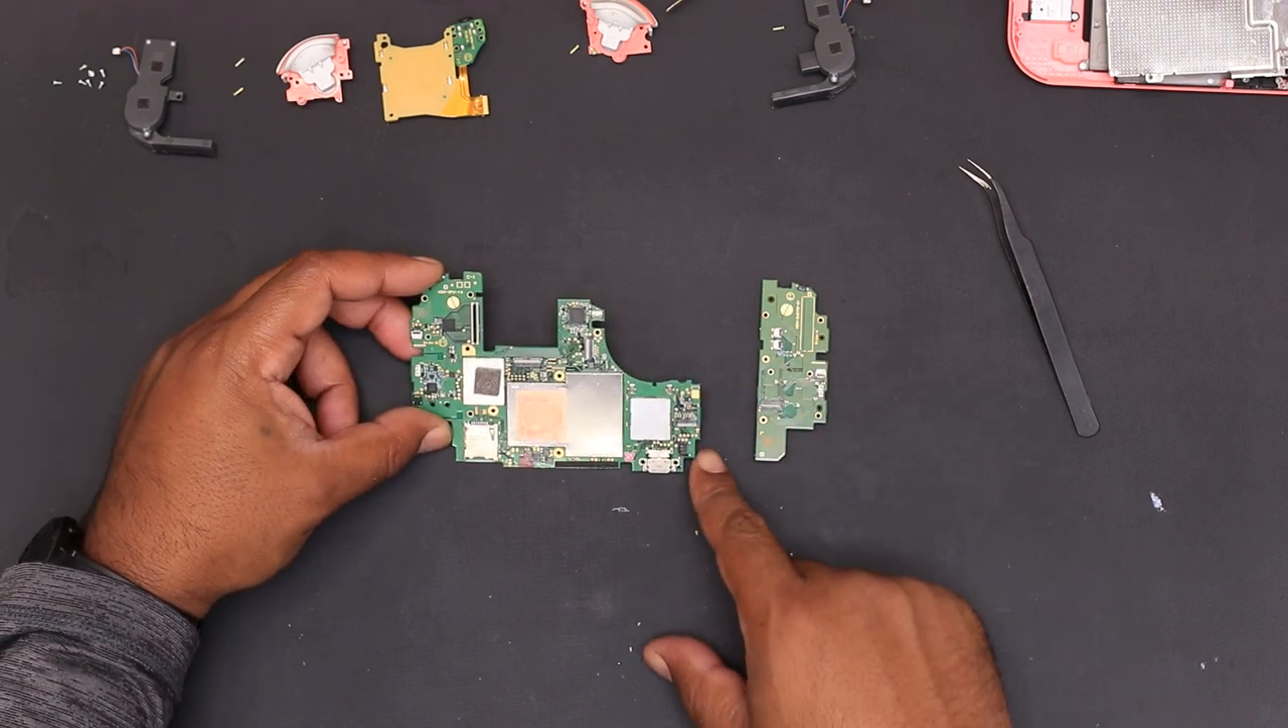I went ahead and pulled both boards out.